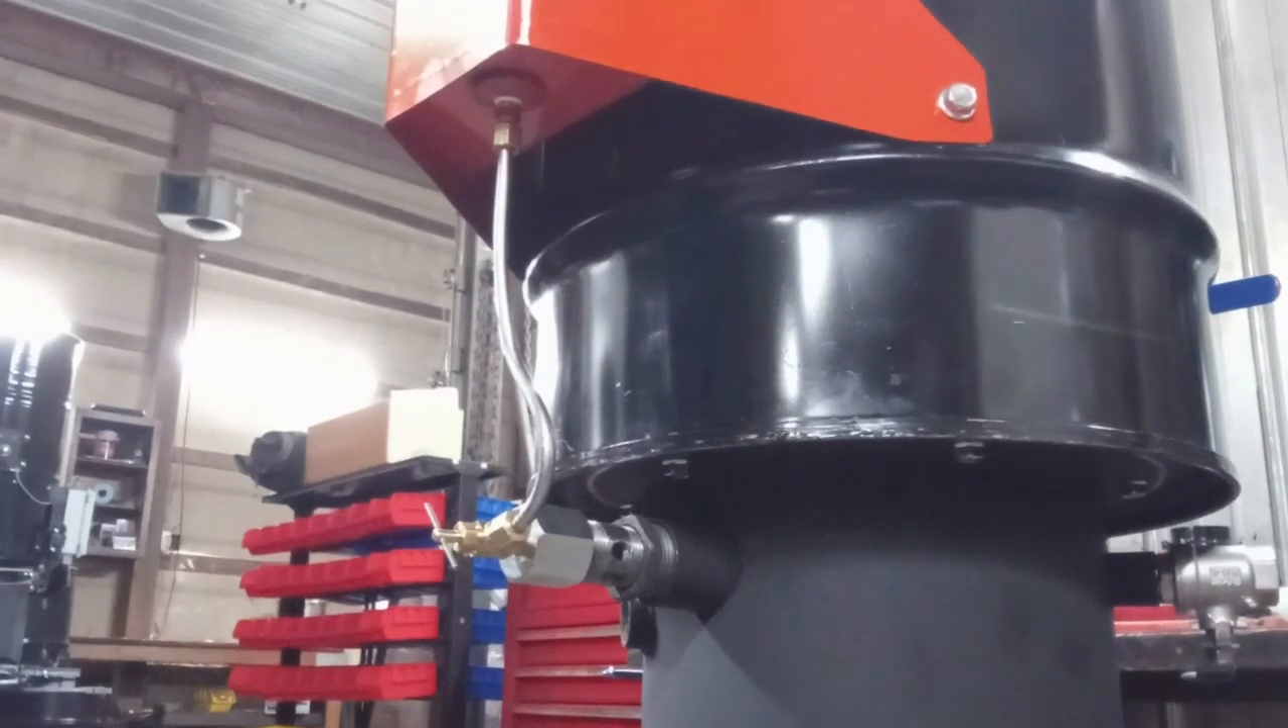All right, guys, so I went ahead and bent up the tube, locked it all down.